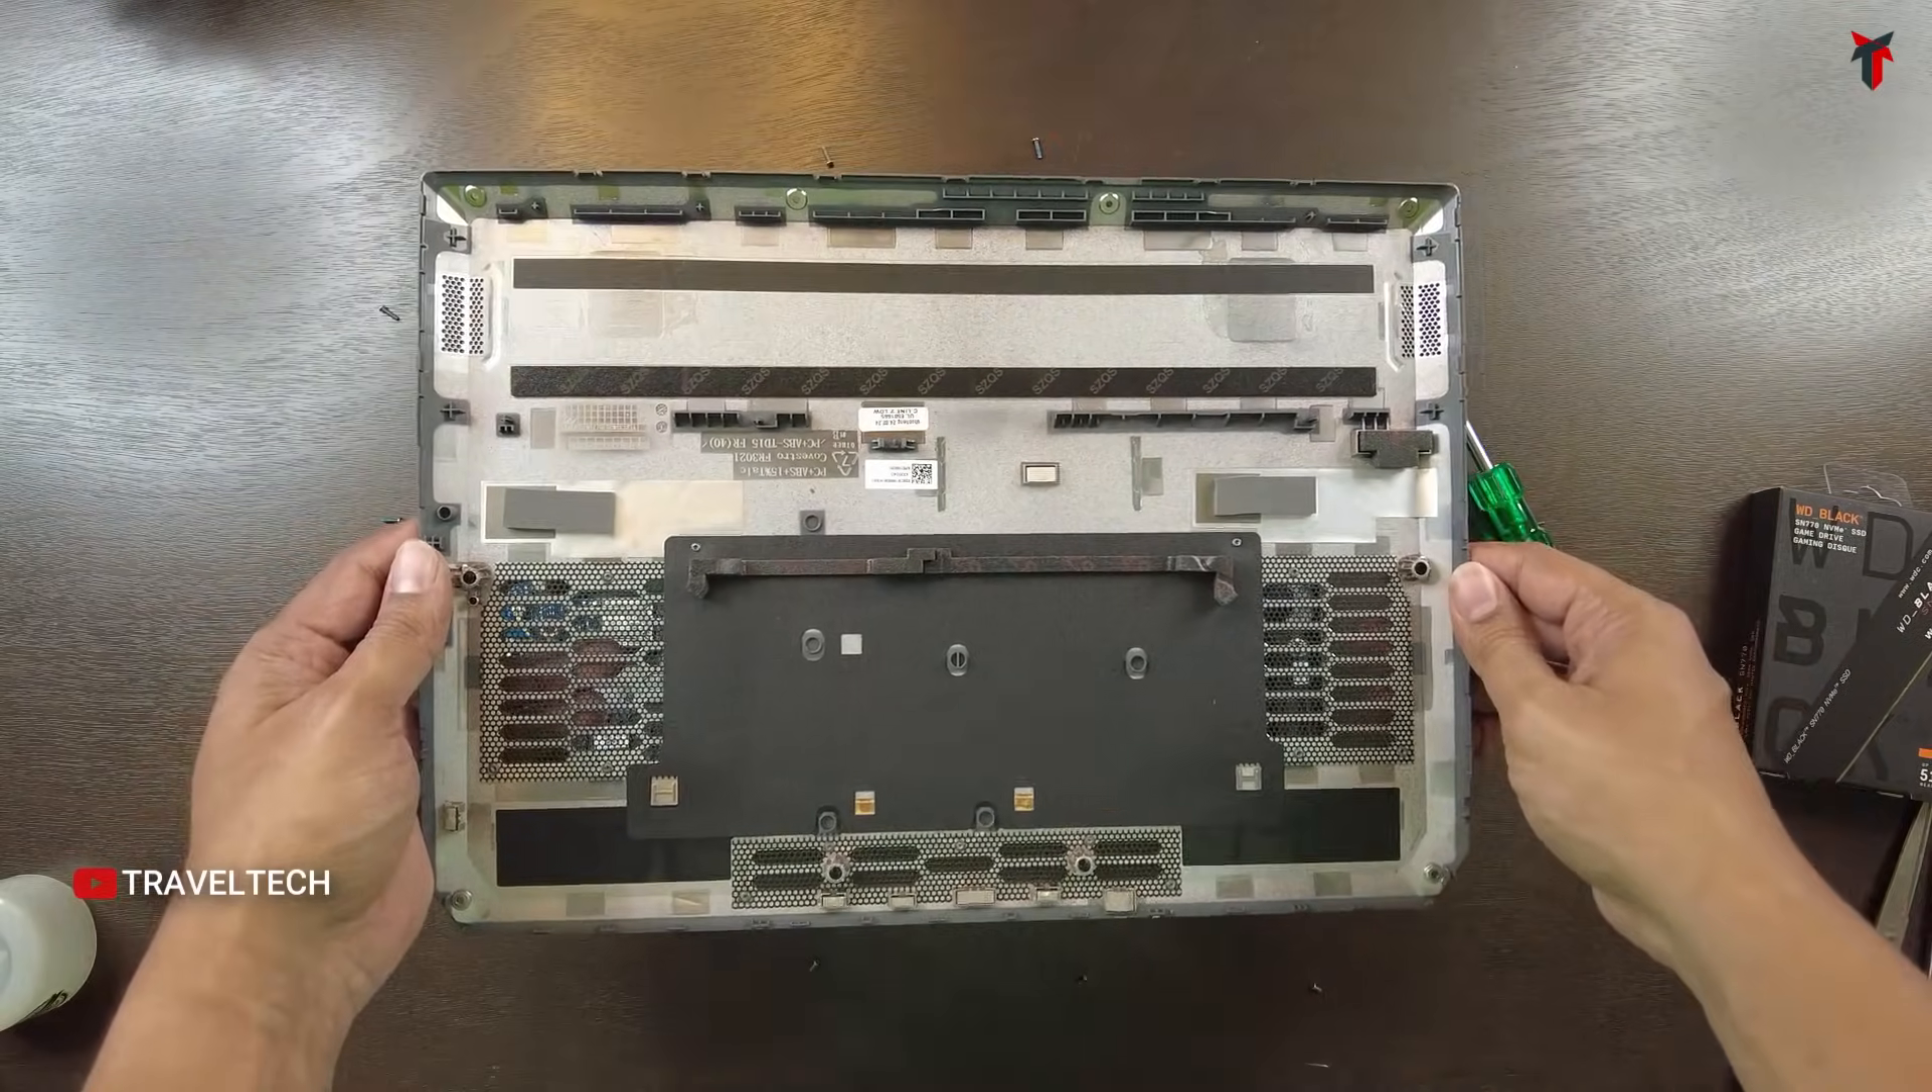I have removed the back panel.